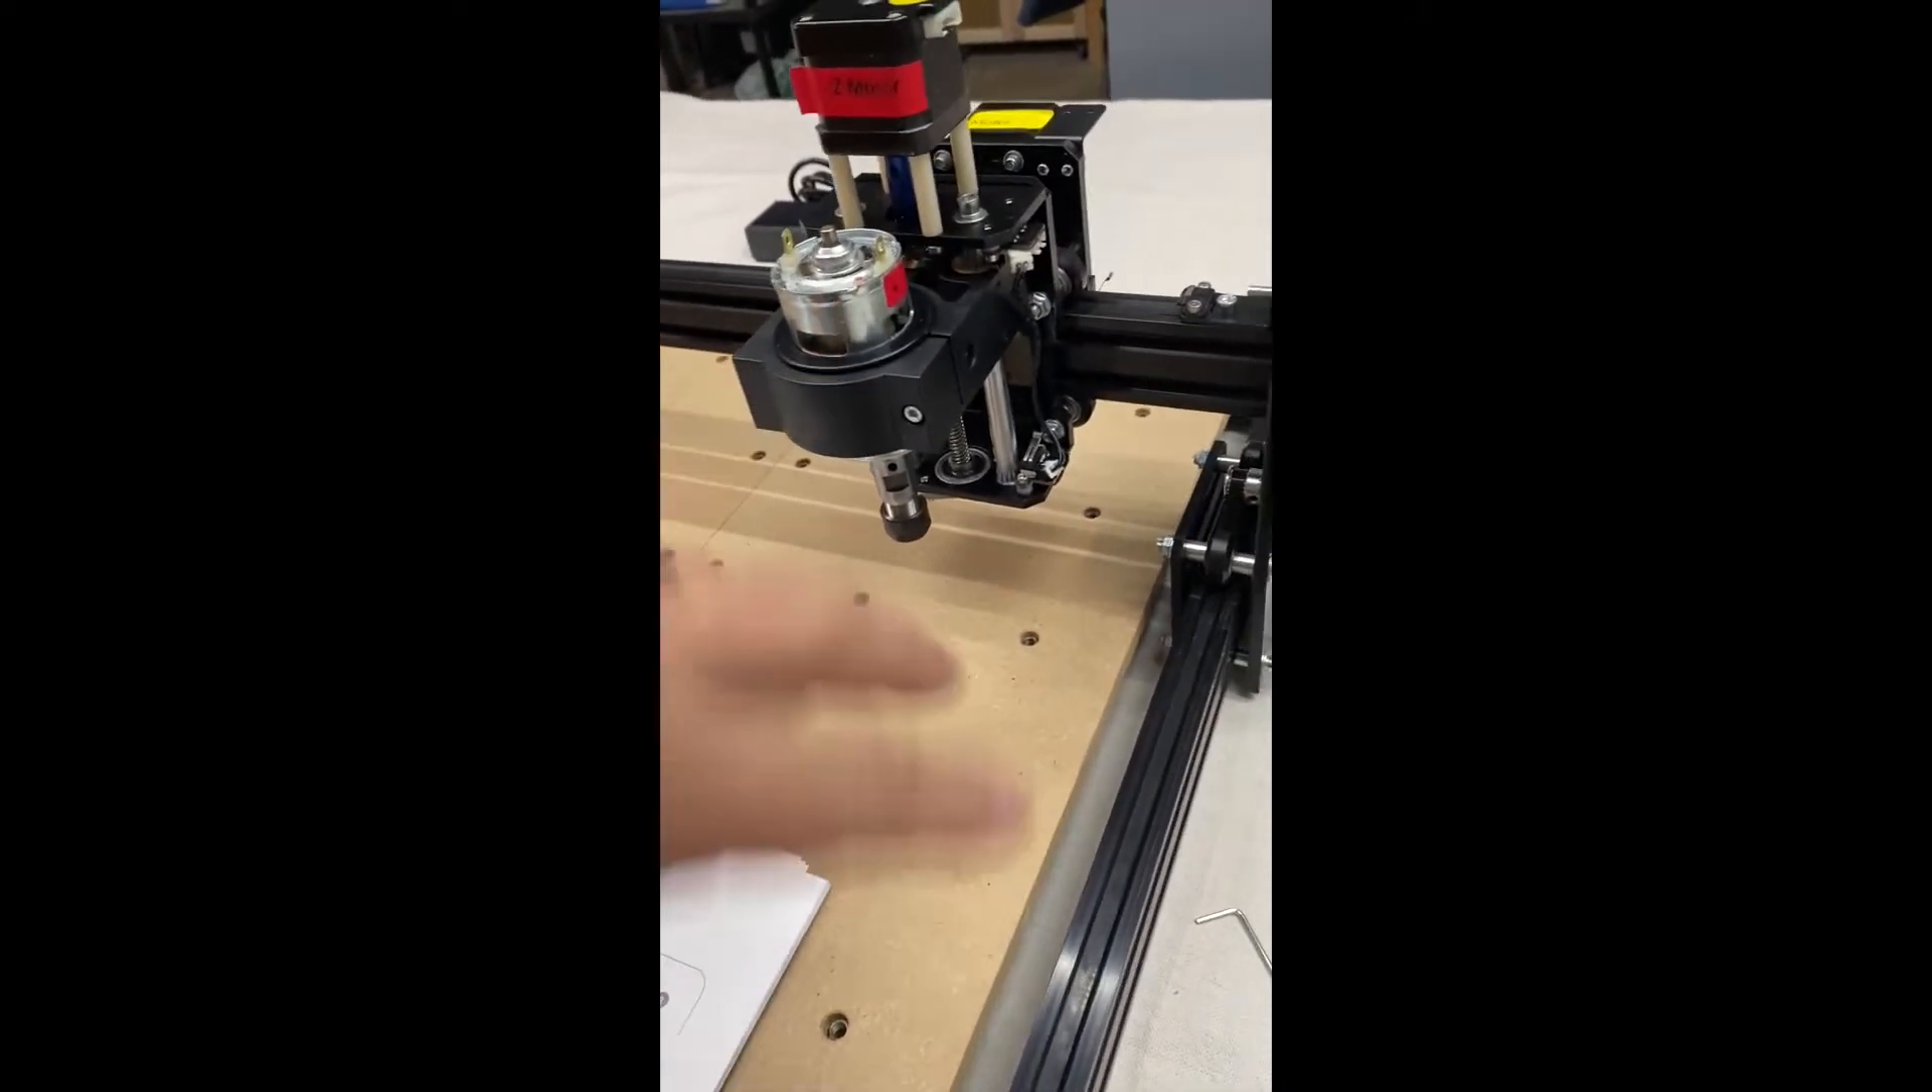So what we've got here I've got the frame the board and the spindle installed.